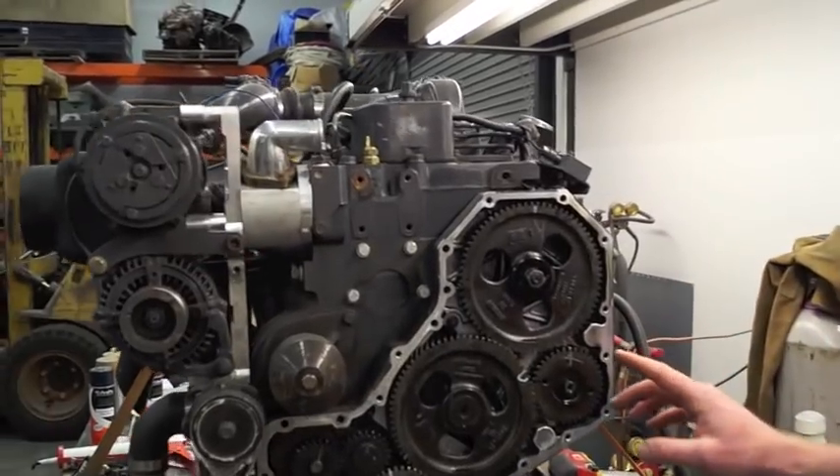We've got the timing cover all the way off.